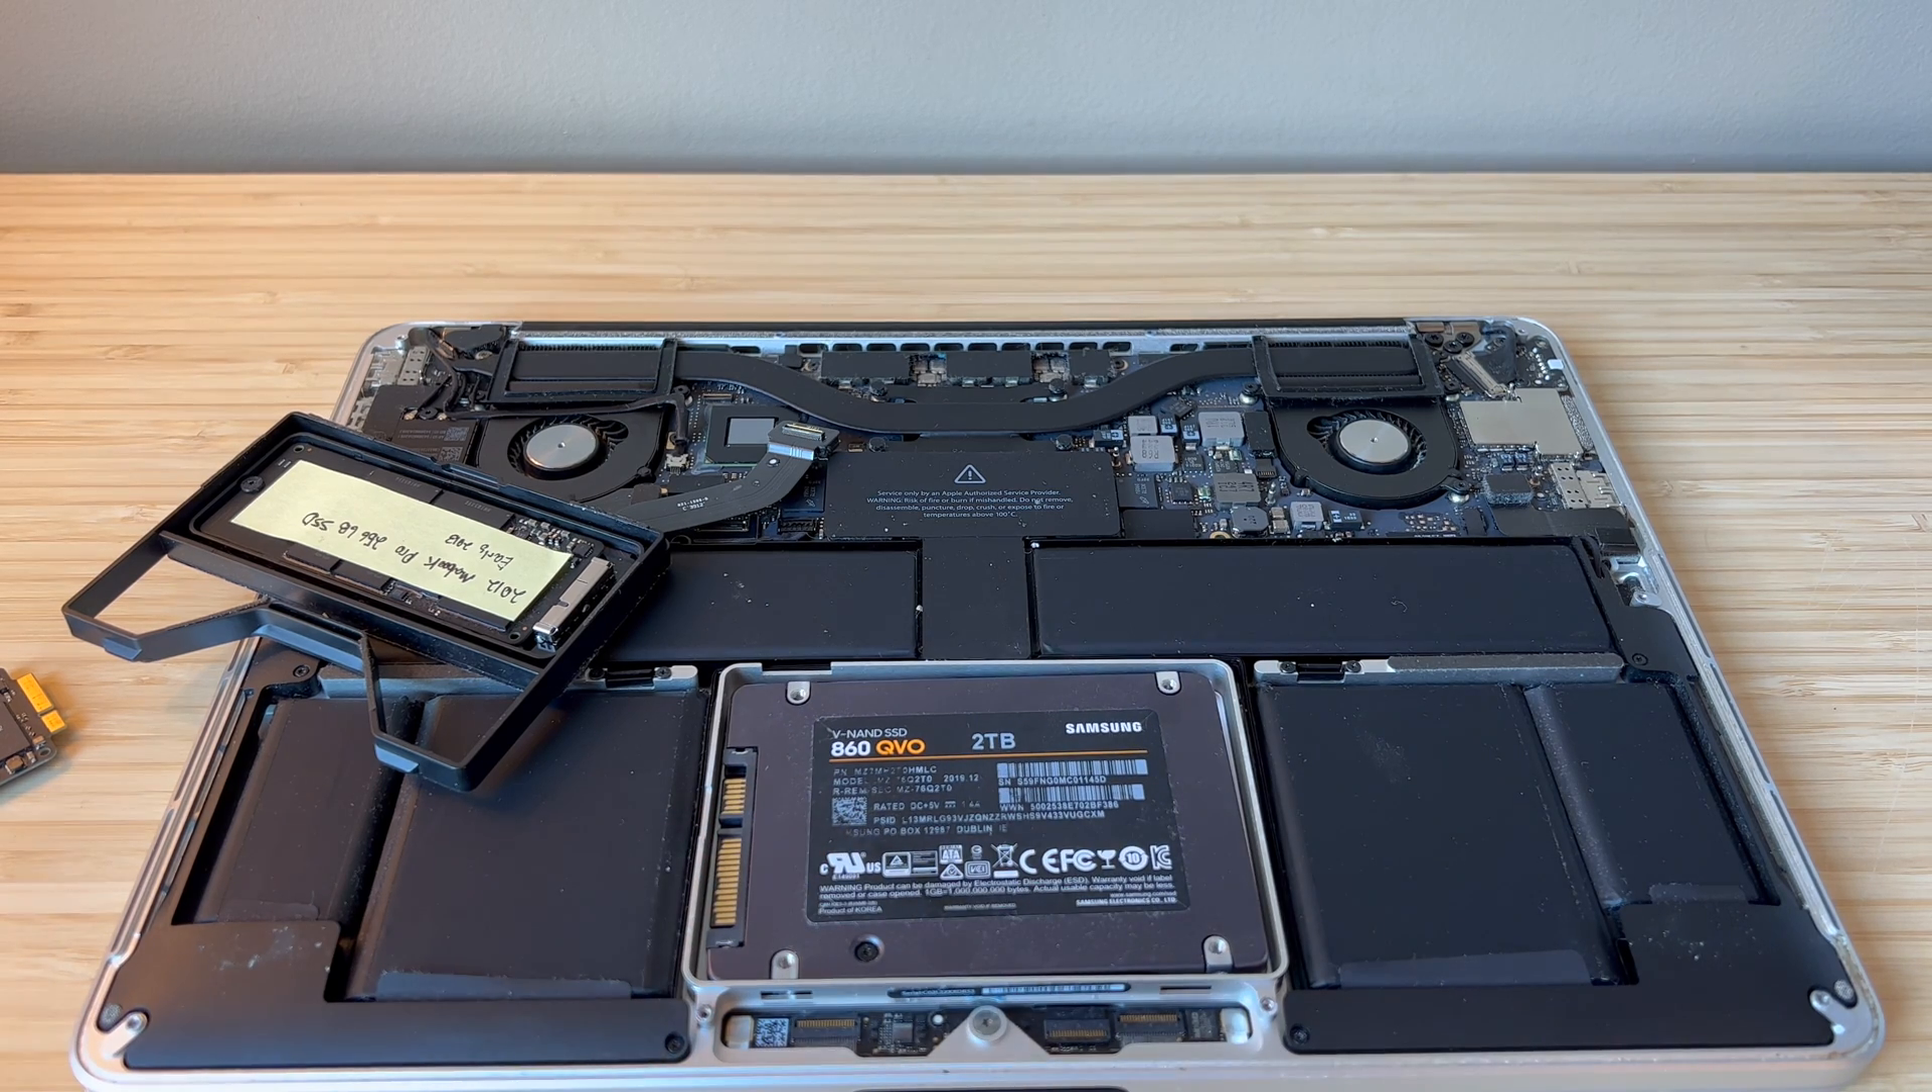Now something interesting is the space in here is actually big enough for a 2 .5 inch SSD or hard drive for that matter. It actually fits very nicely.